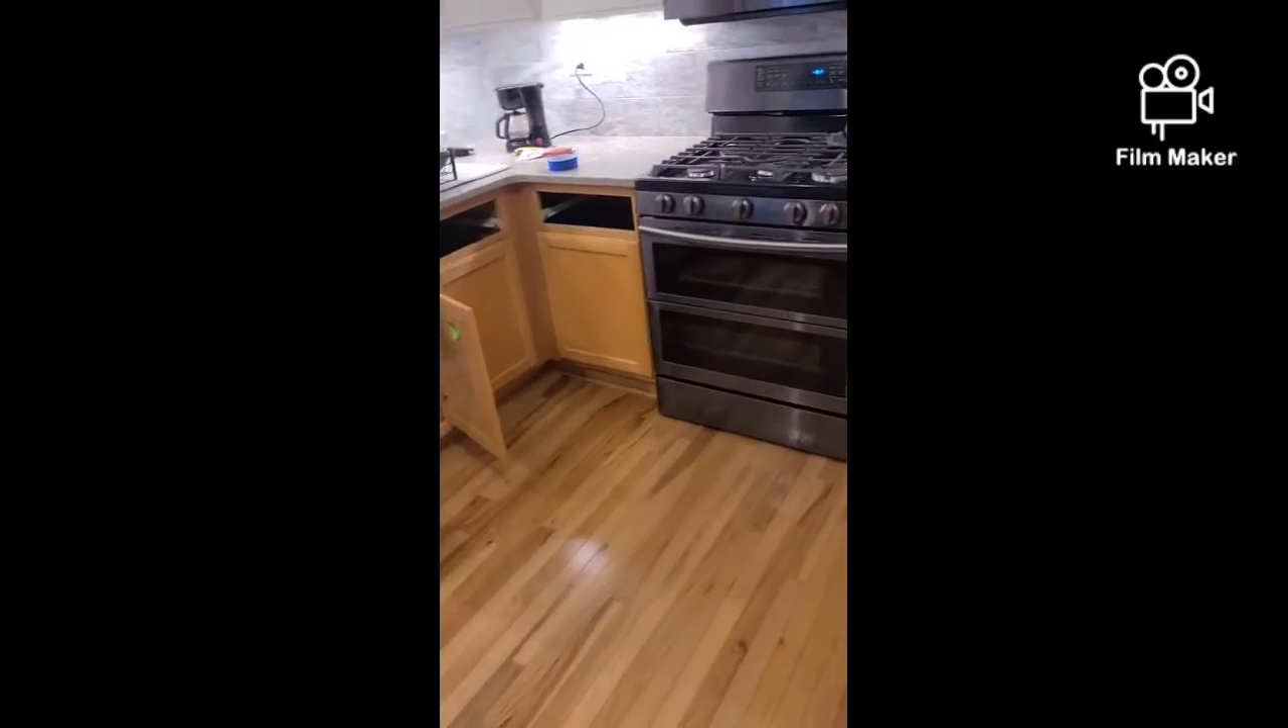So i already got most of the drawers out.